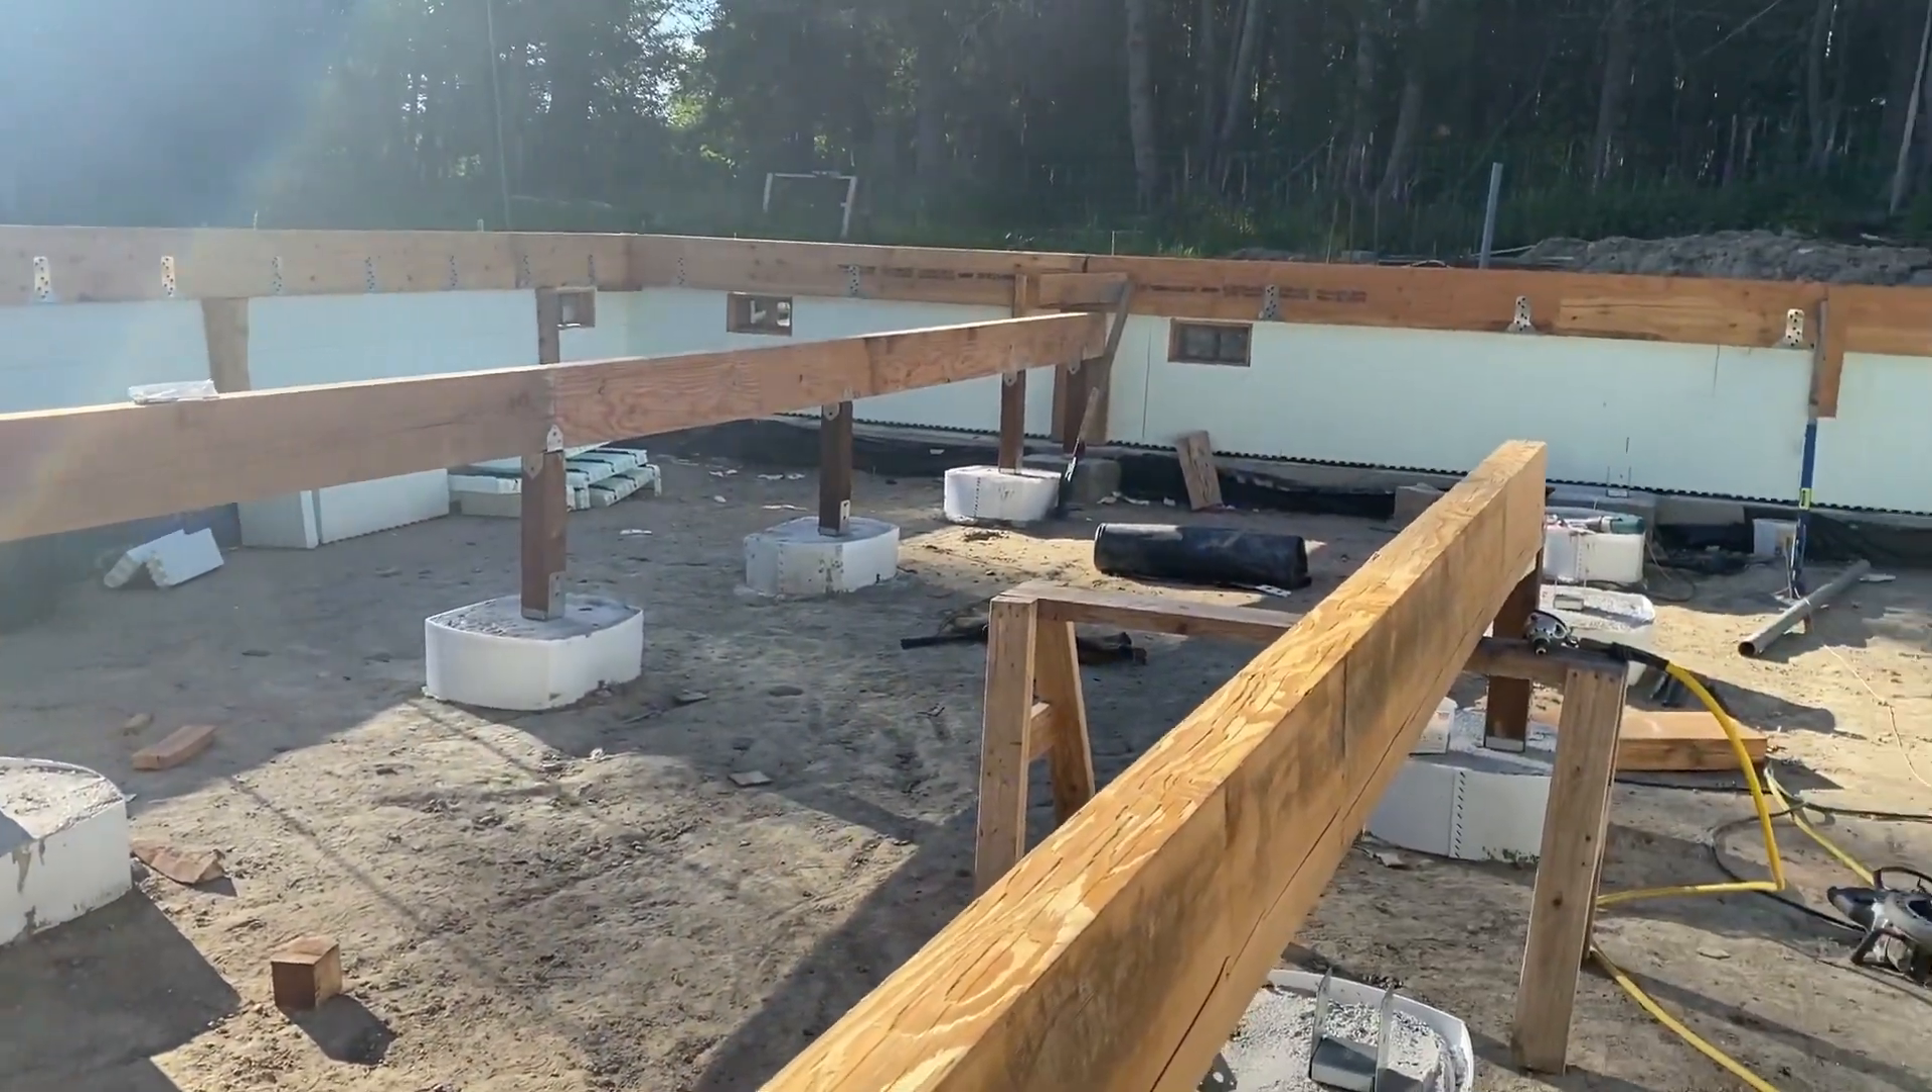See I have one row of posts and beams all installed and I'm working on this row.